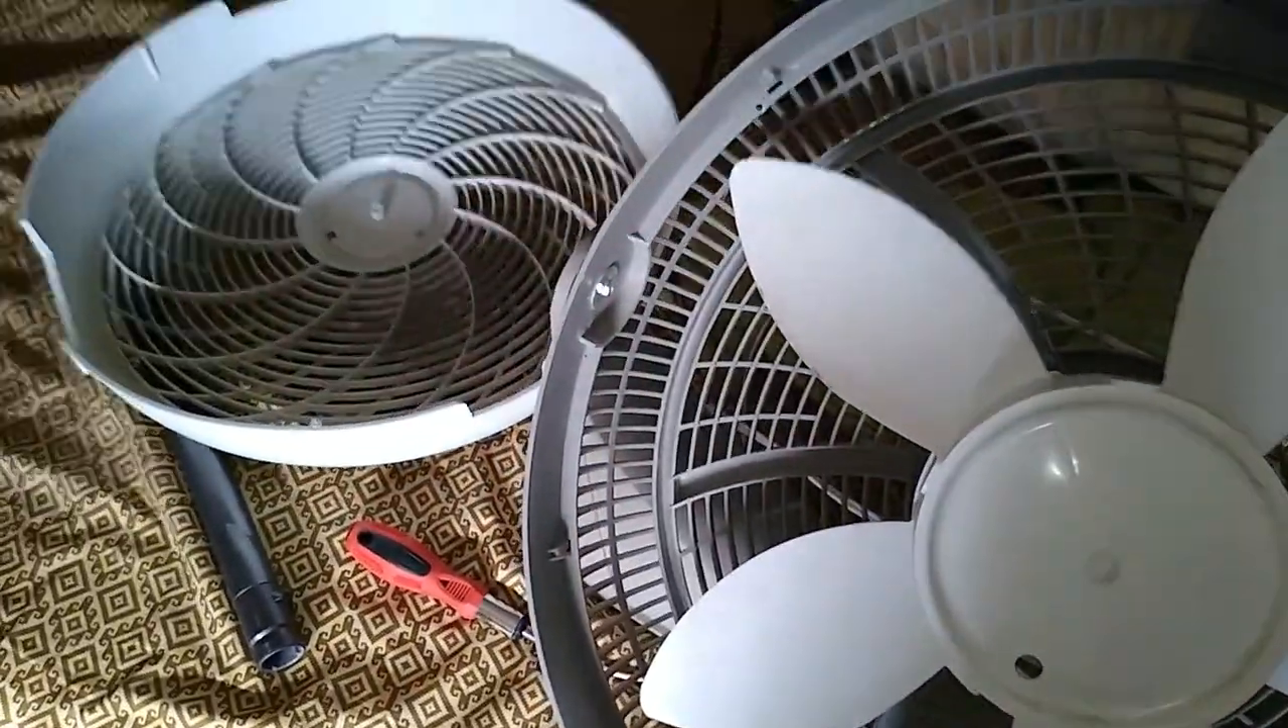Front cover is off i can get to the blade.